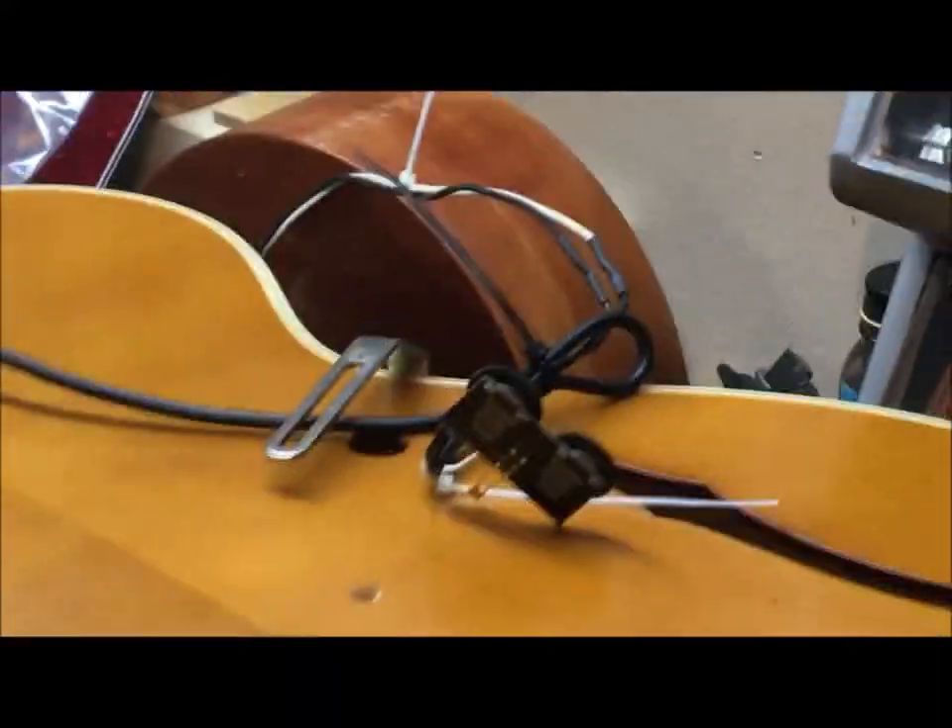Got some zip ties on here already.